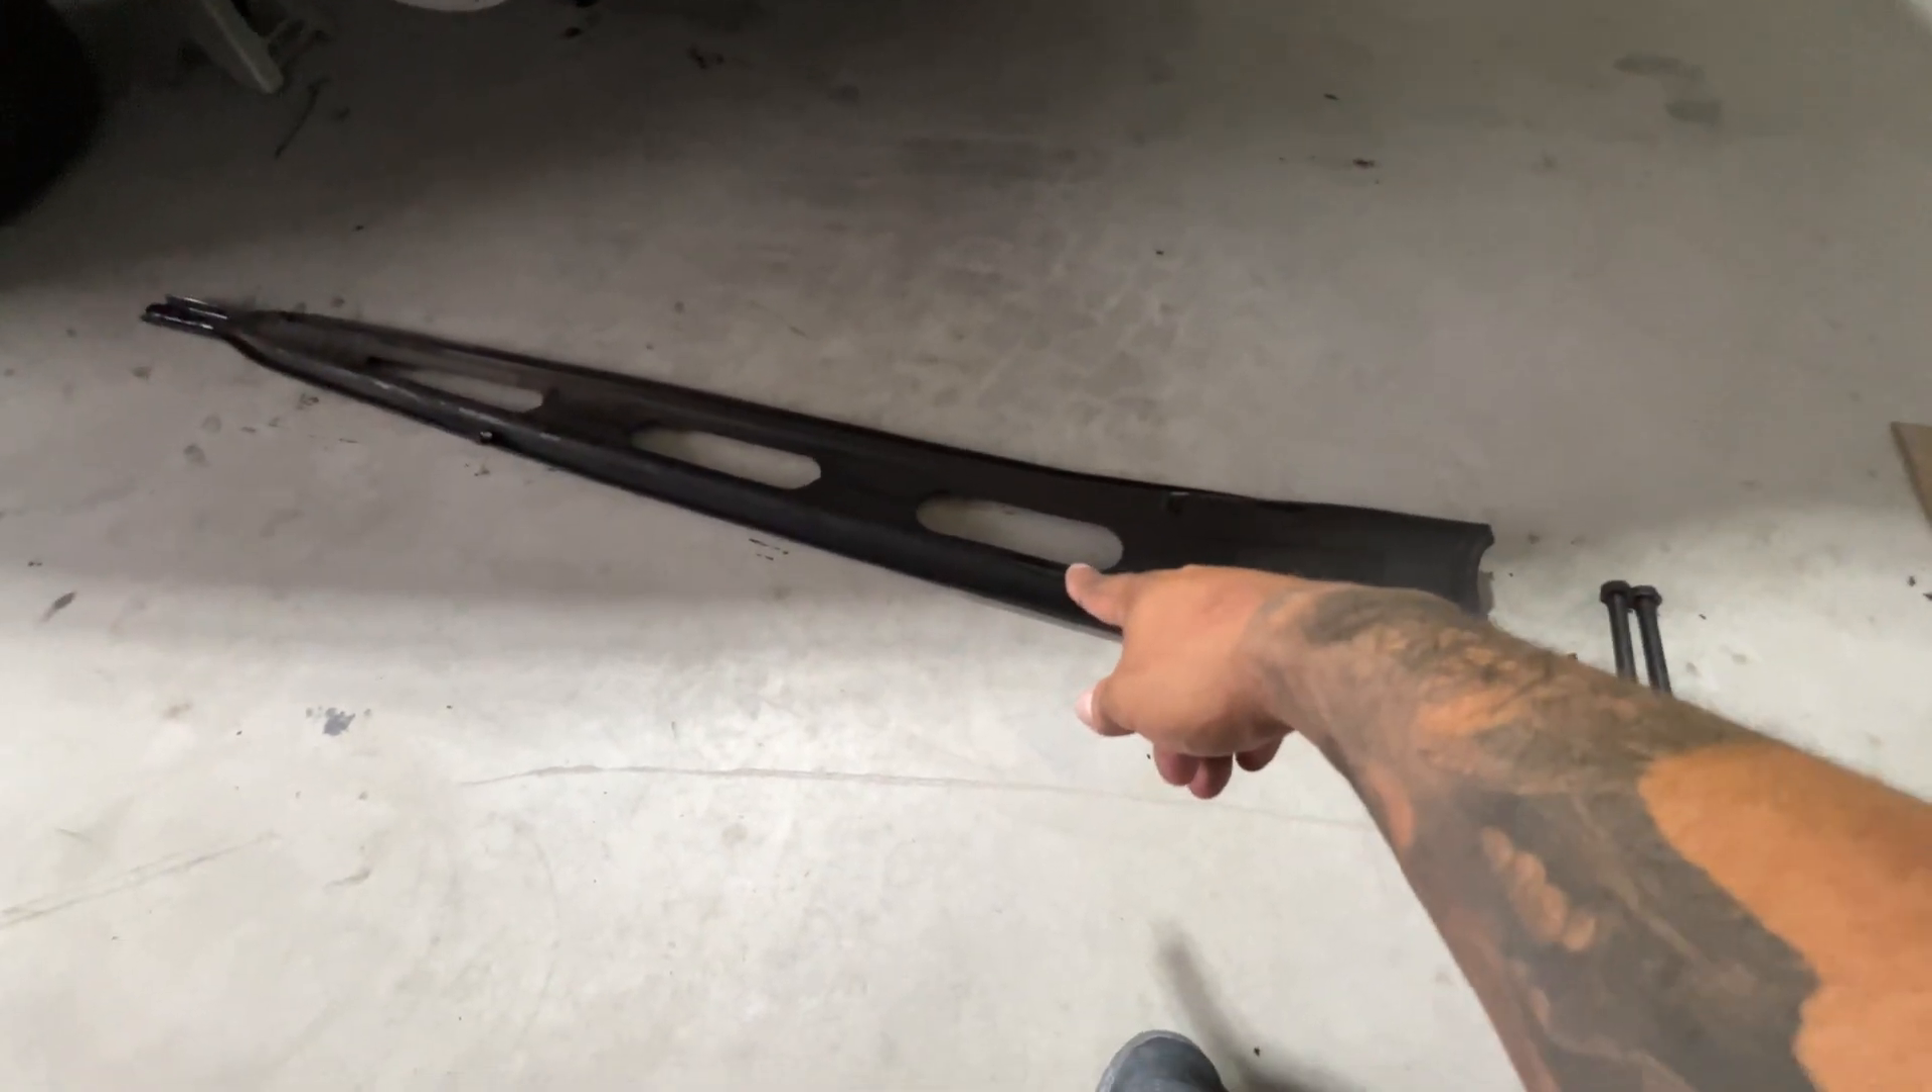We got the original torque arm out but we are we did run into a few little issues and i'll explain right now and i'll explain what the fix is going to be.